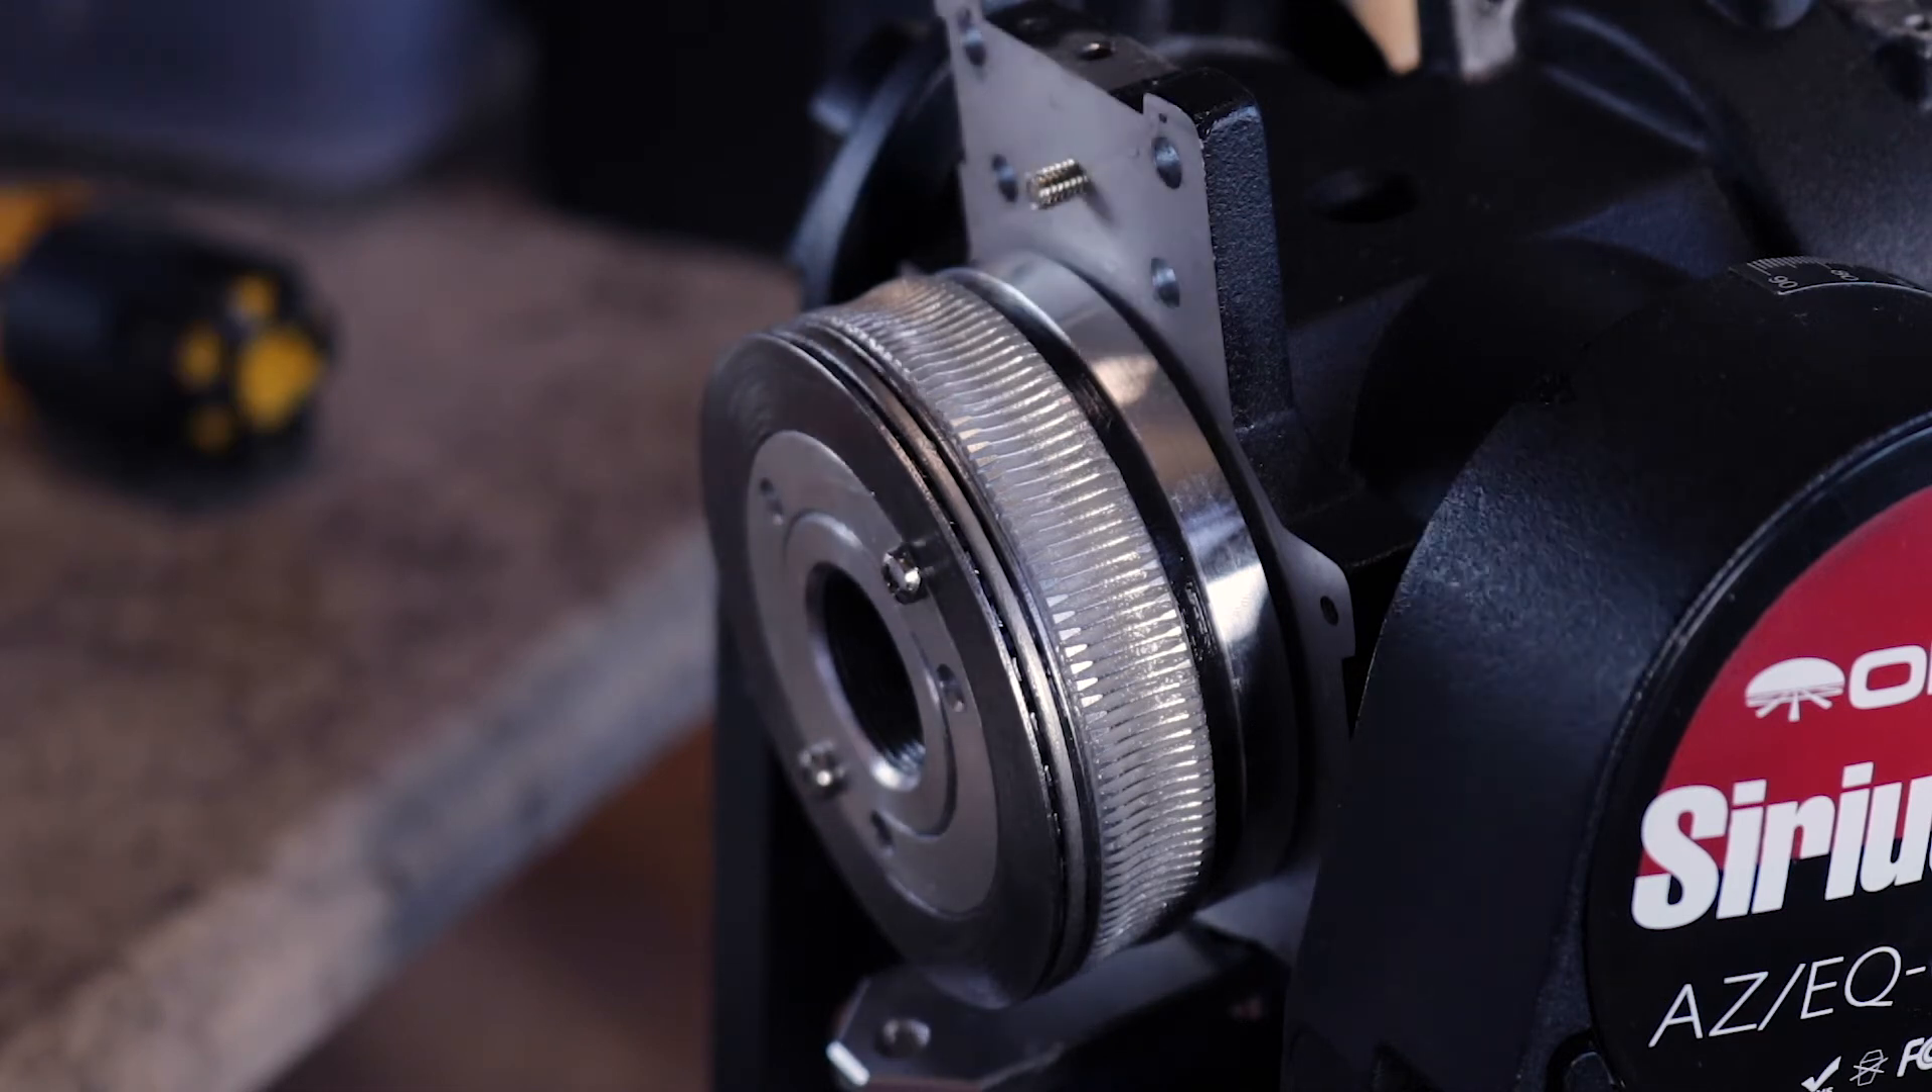Clutches are back on everything's all greased up and ready to go.